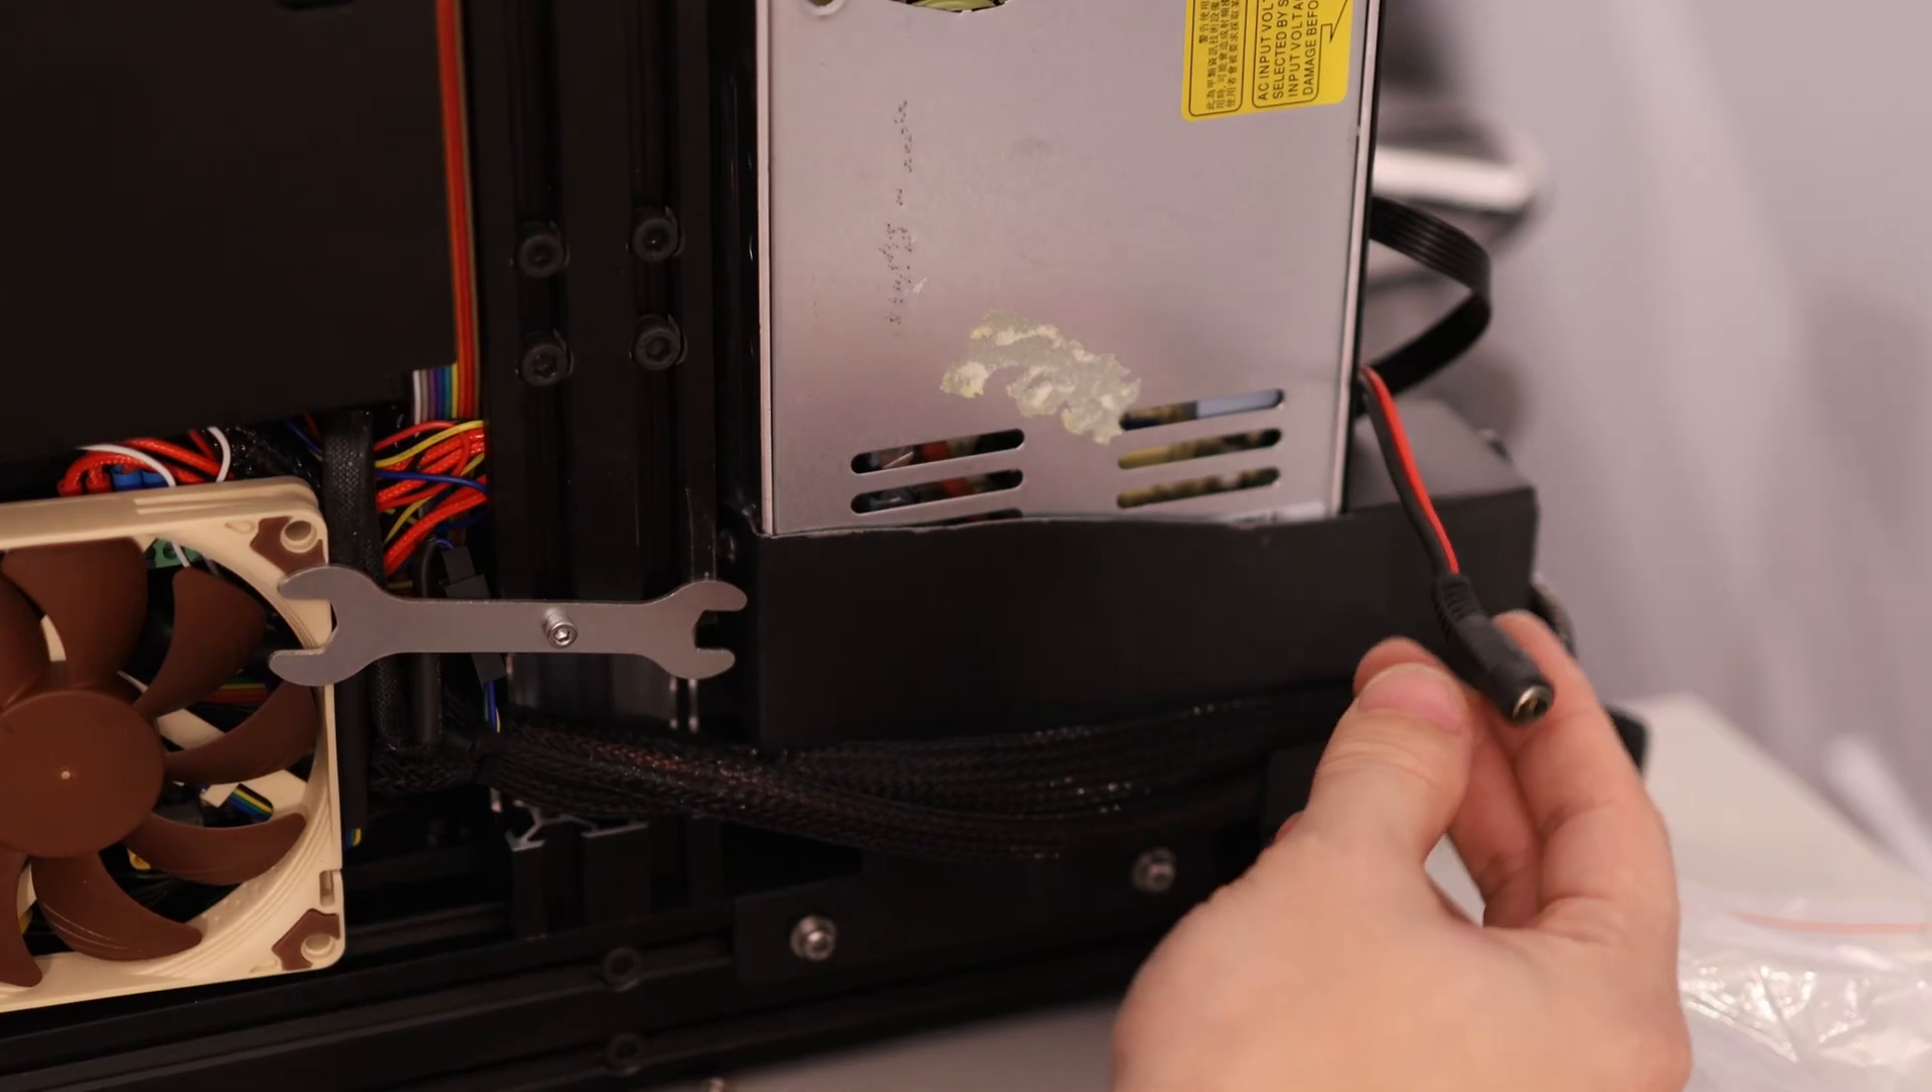The only extra thing I've done is I added a DC barrel plug output.